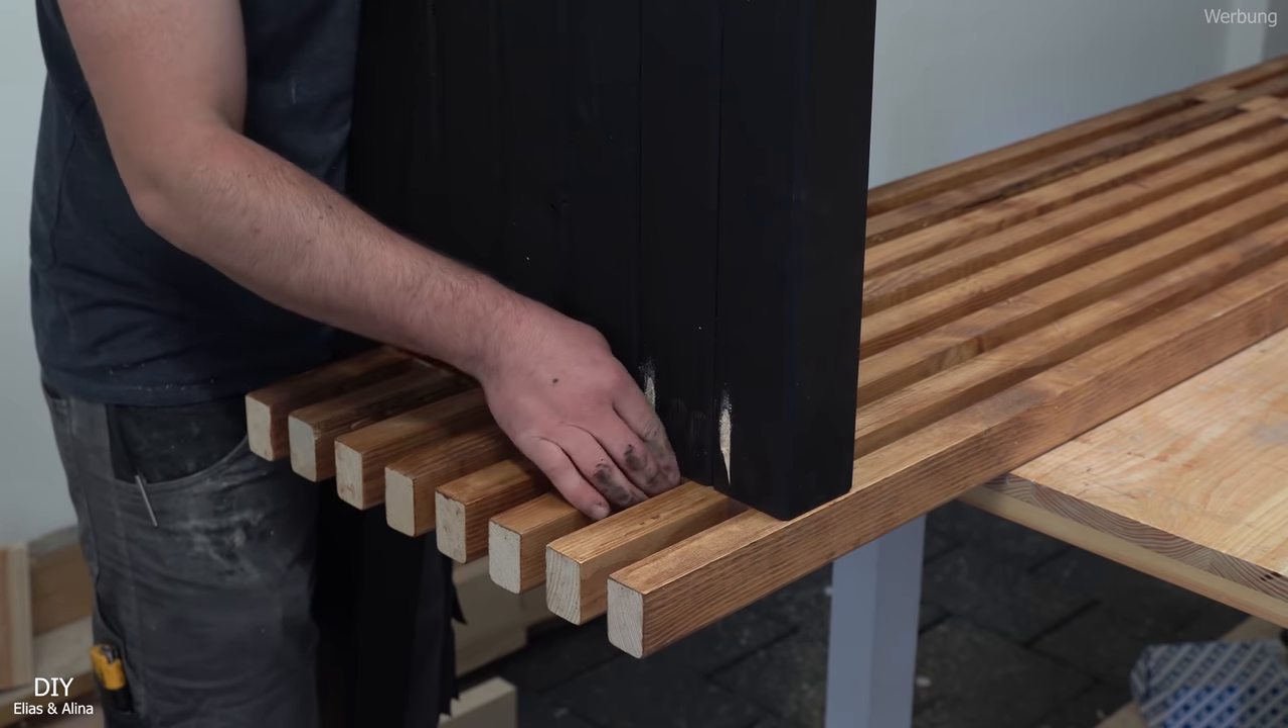Das ist jetzt einmal die Sitzfläche, die fertig ist und dann kommen einfach nur noch die Beine oben drüber.